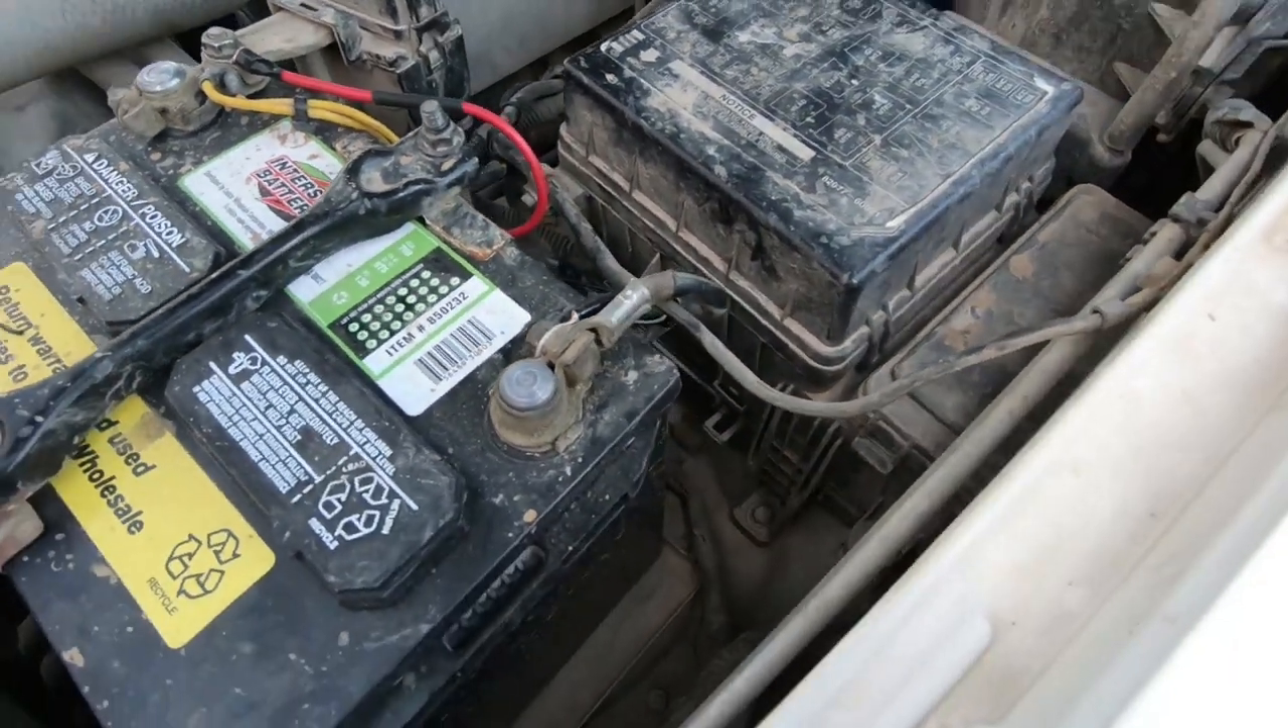Back here, you can see I have the positive and the negative hooked up.